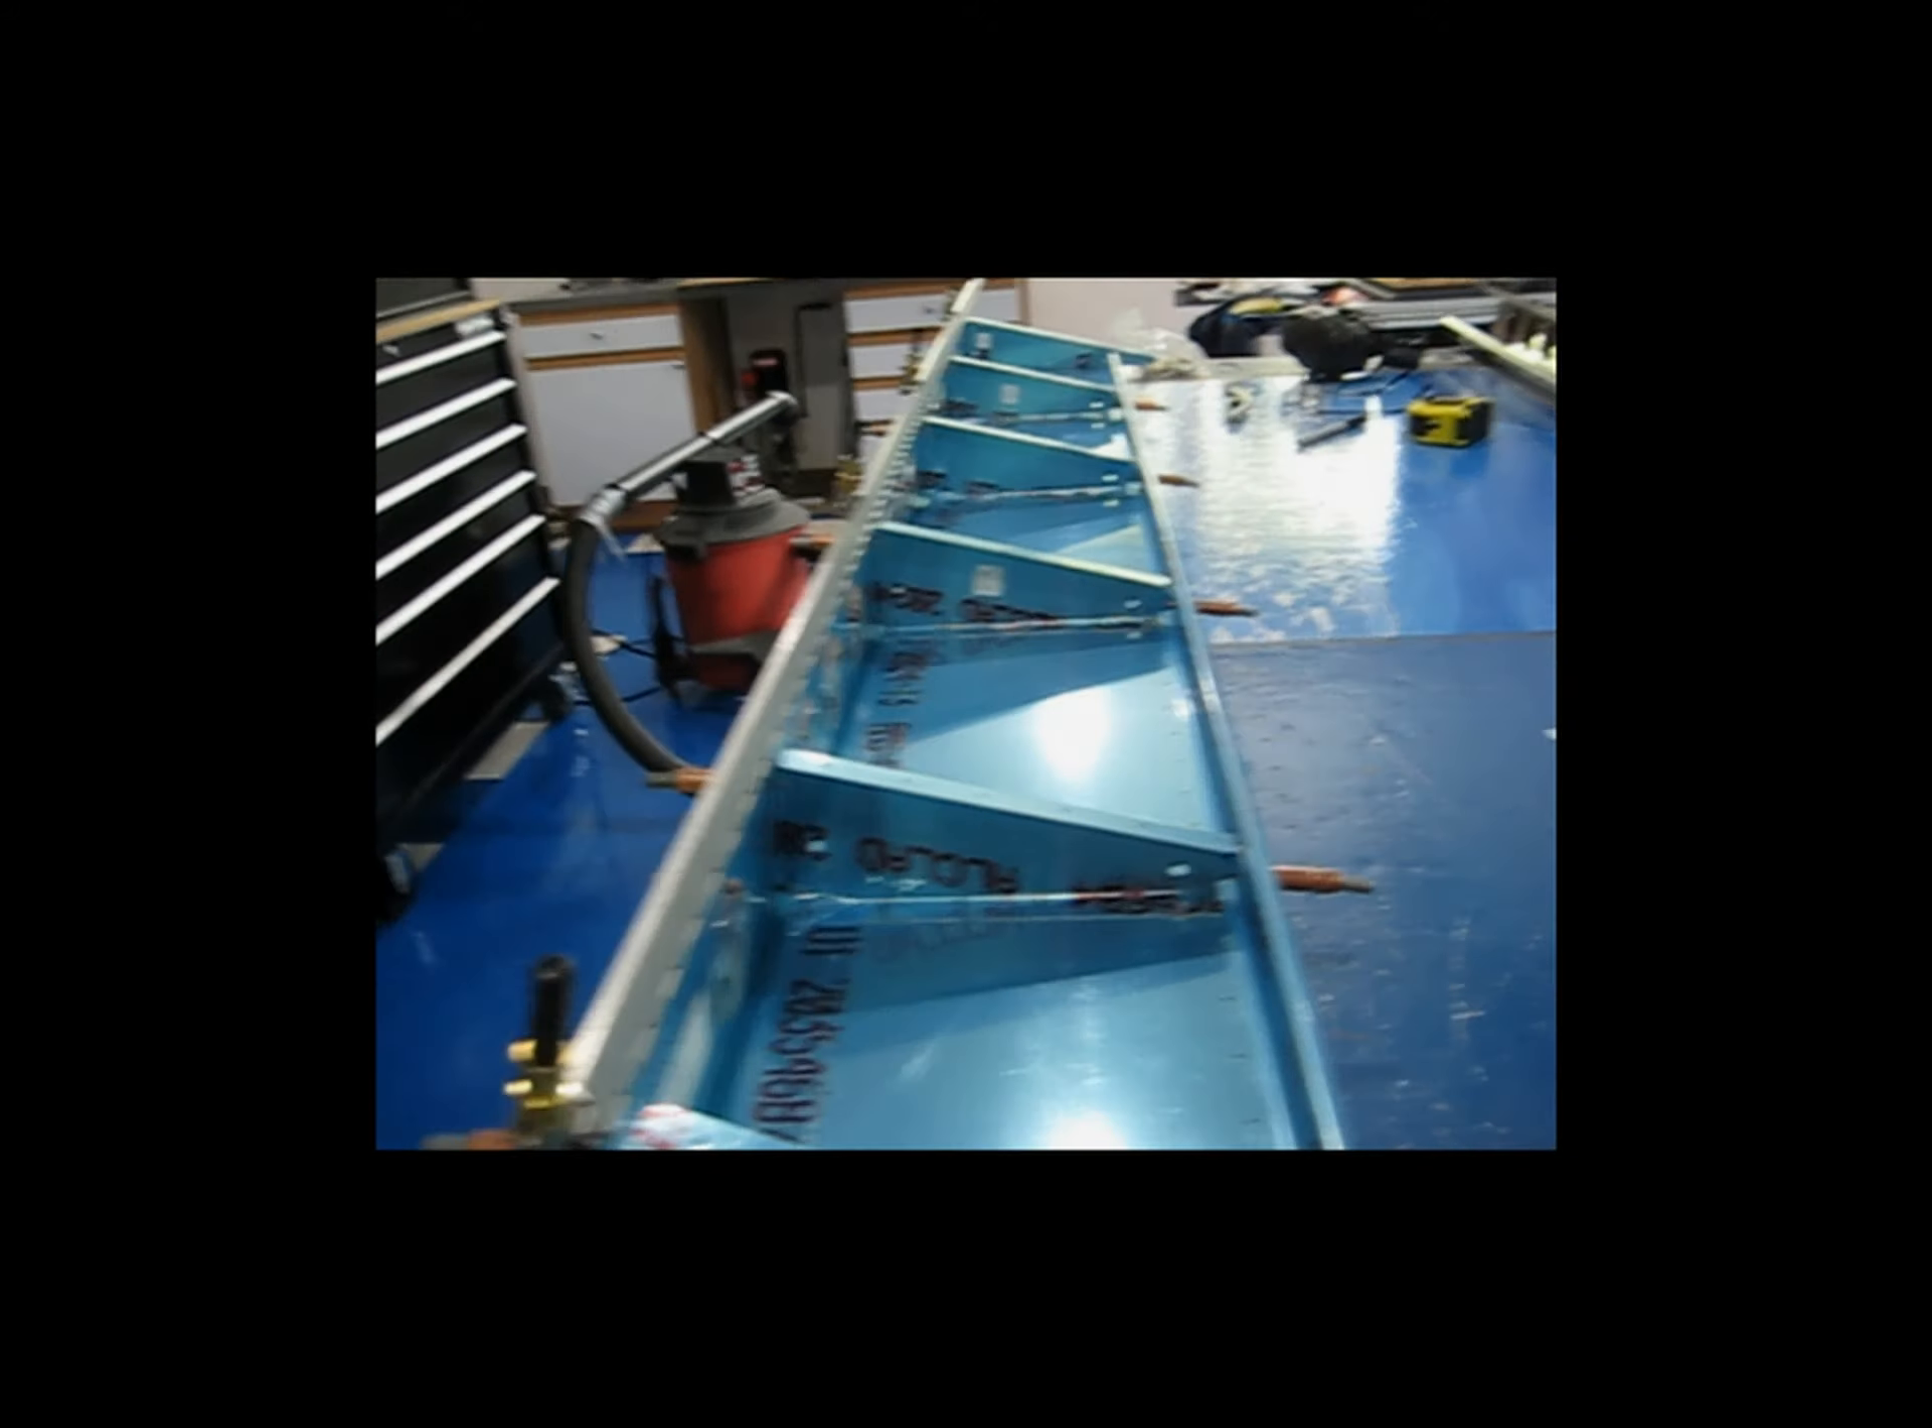Continuing on with the flap assembly, I've got the ribs in place, I've got the bottom skin on, and I've got everything match drilled.